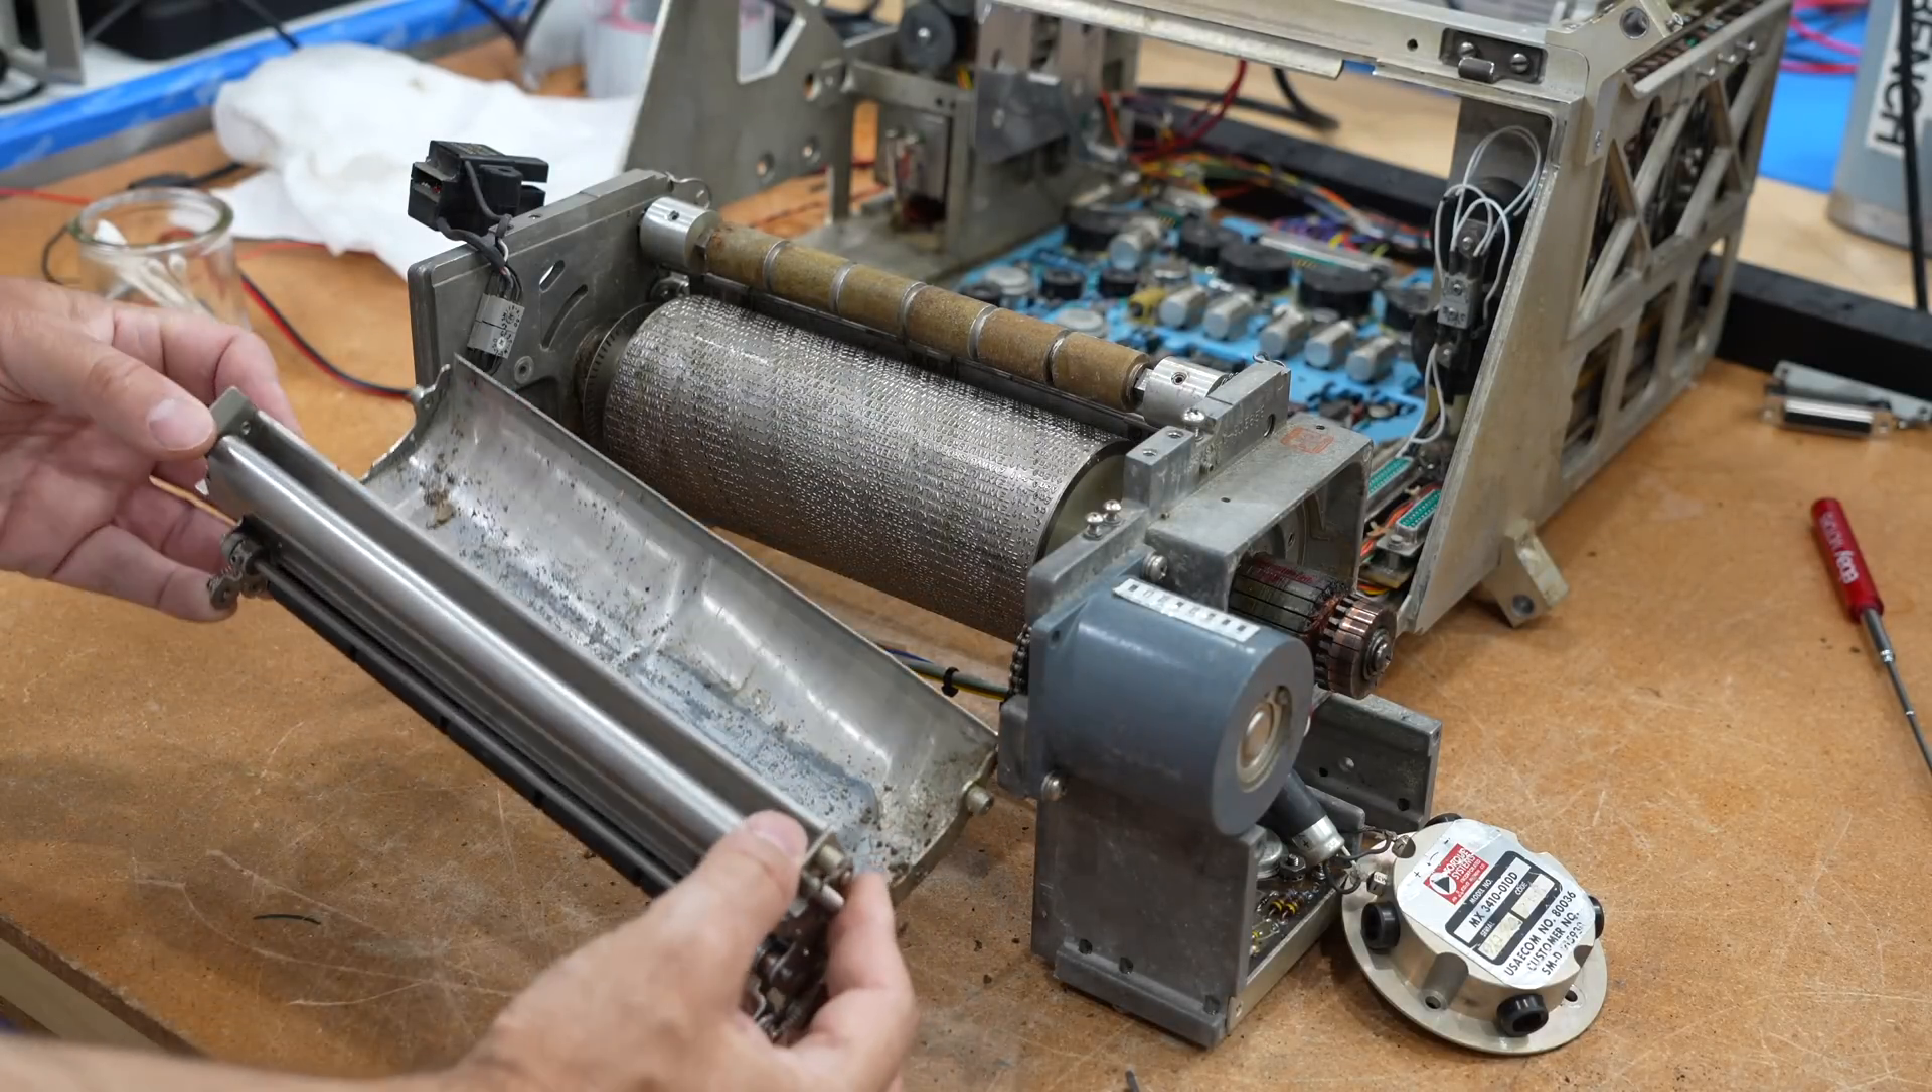So I have progressed in my disassembly, and finally I was able to get this assembly out, which has our big bad roller in it.